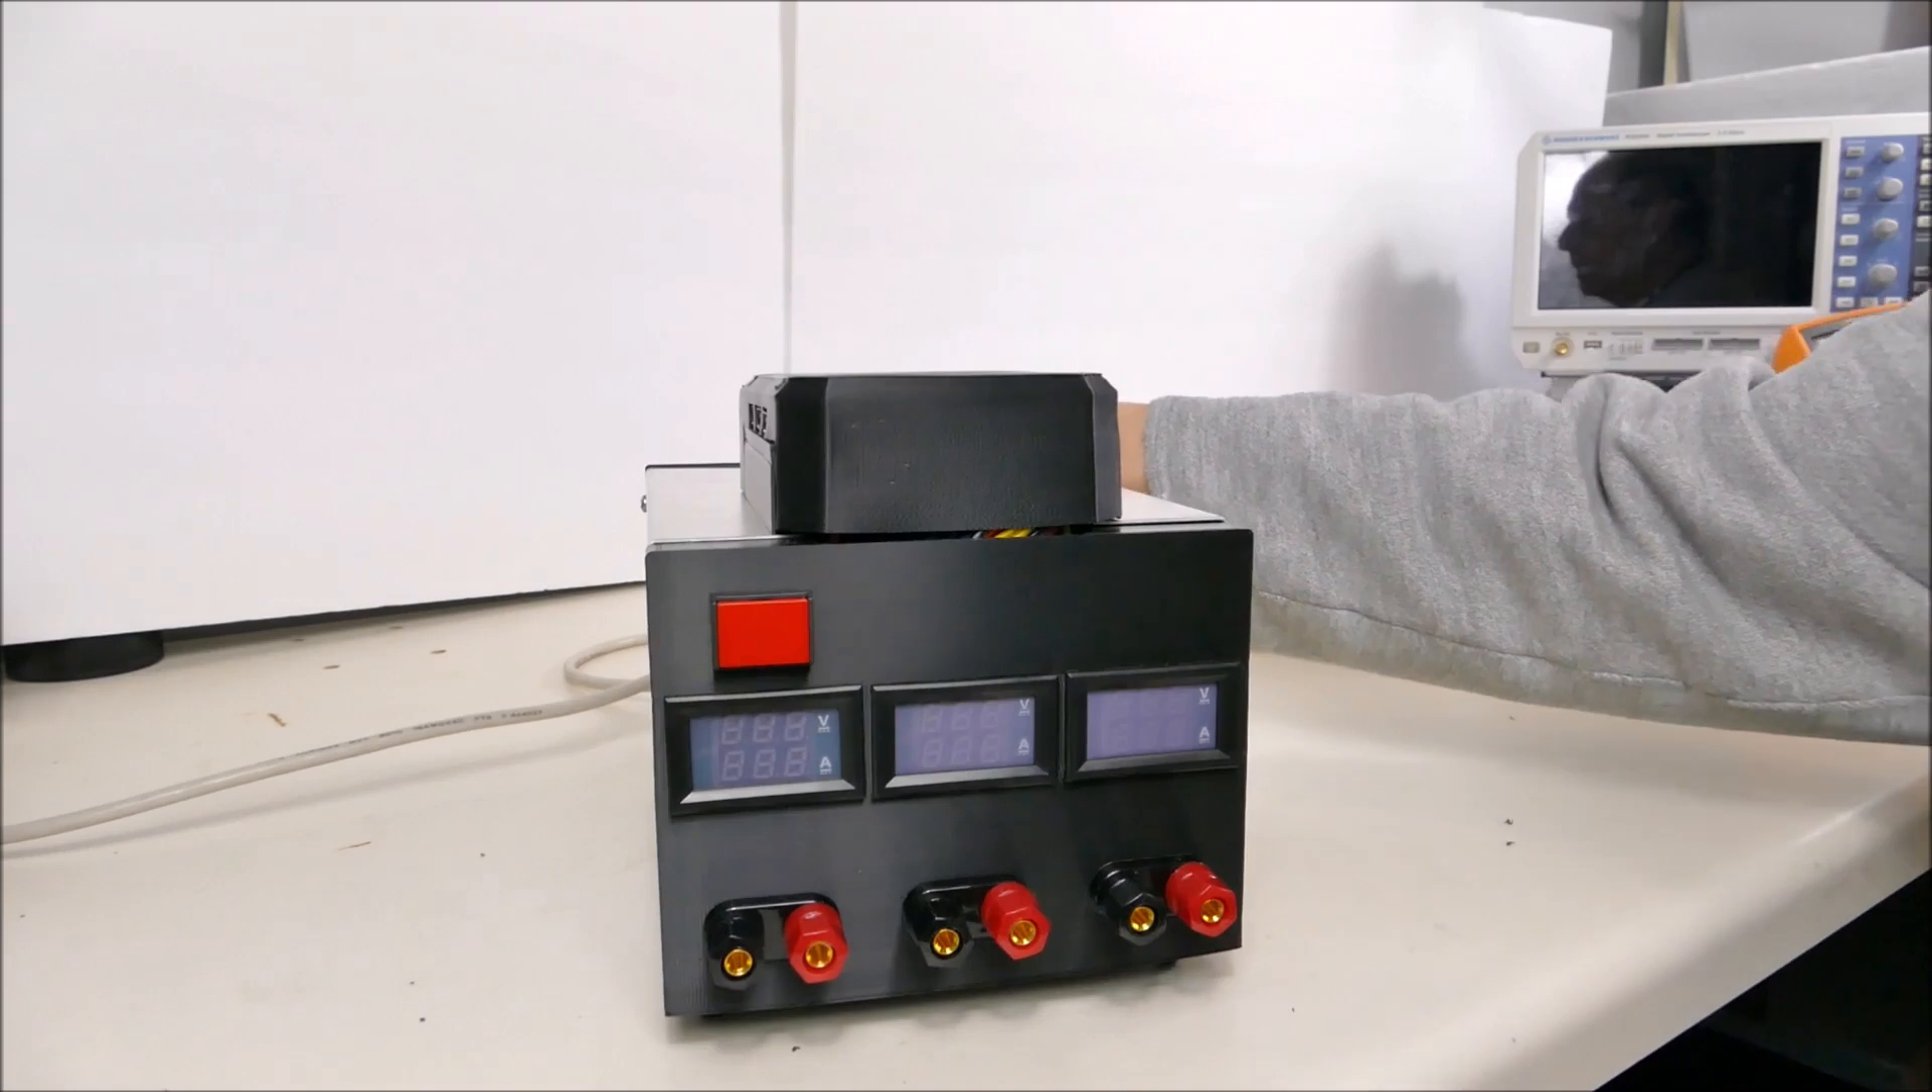Okay it's all together lids on.